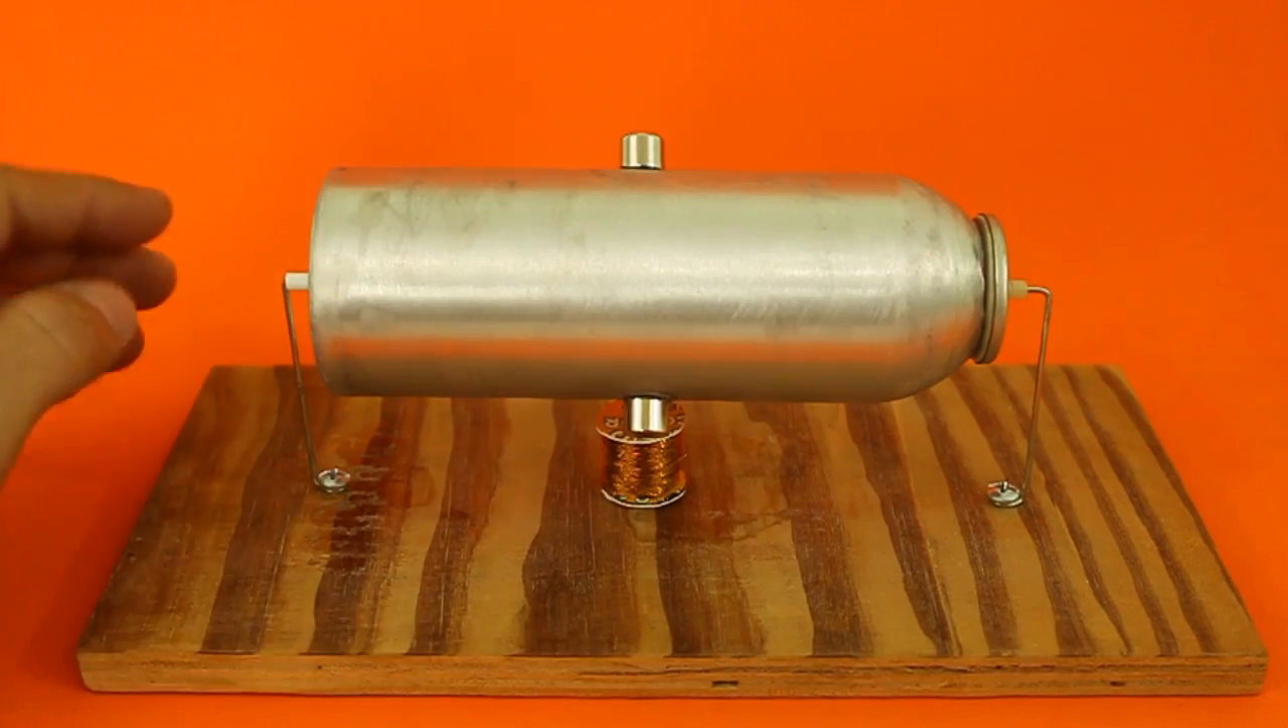You have the coil aligned with magnets.